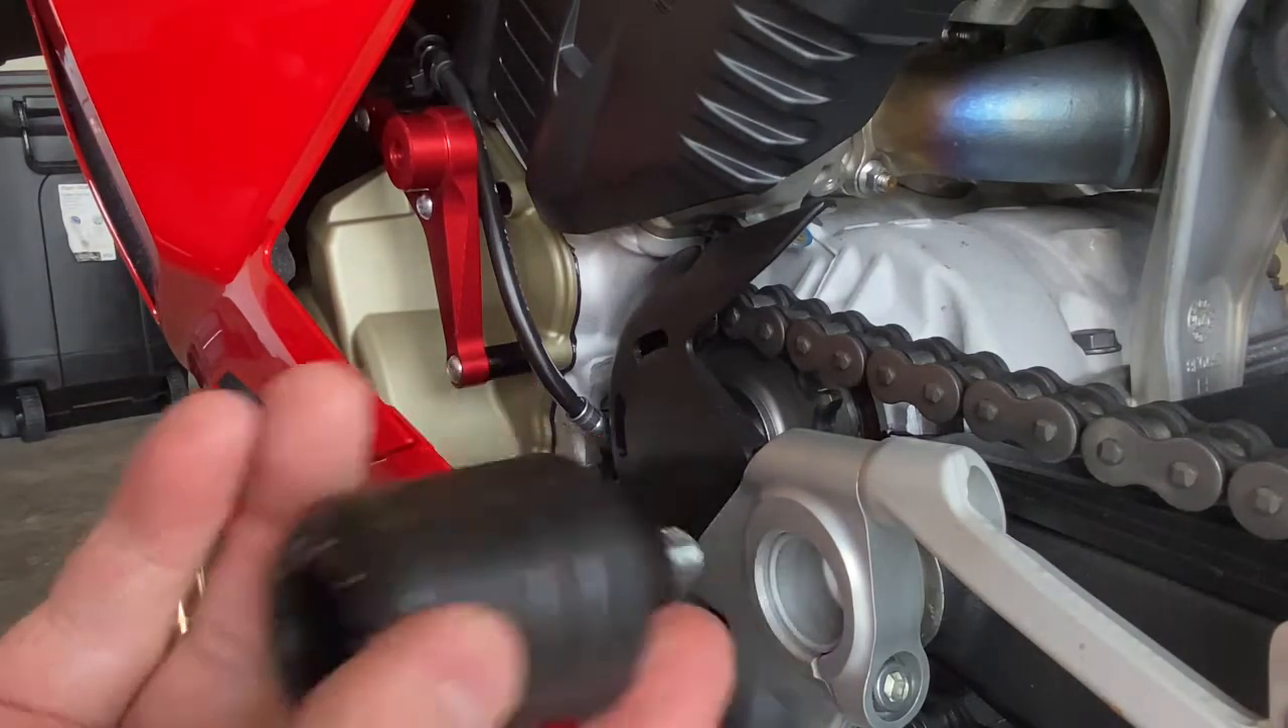I just got to put the slider on. We're done.